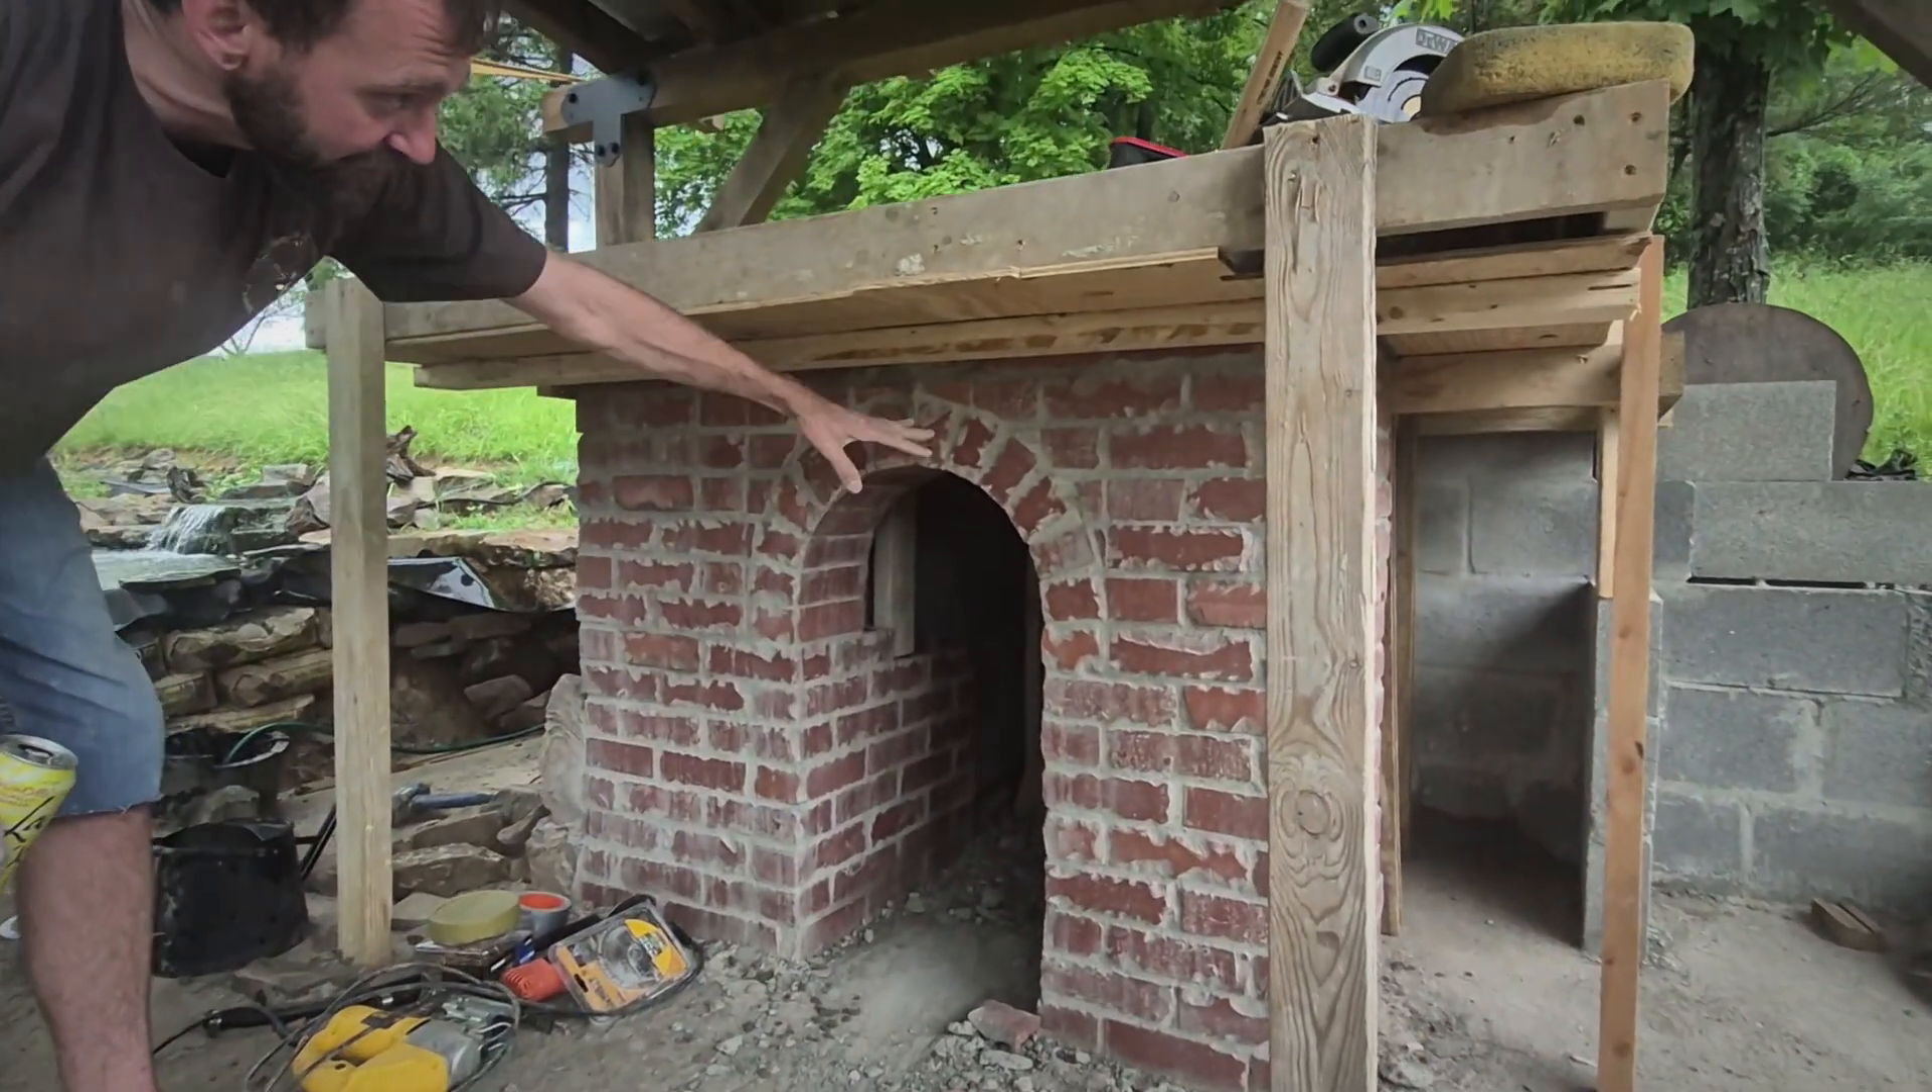If you look down here, we got this whole arch finished and all the brick is going to tie into the top of this as well.